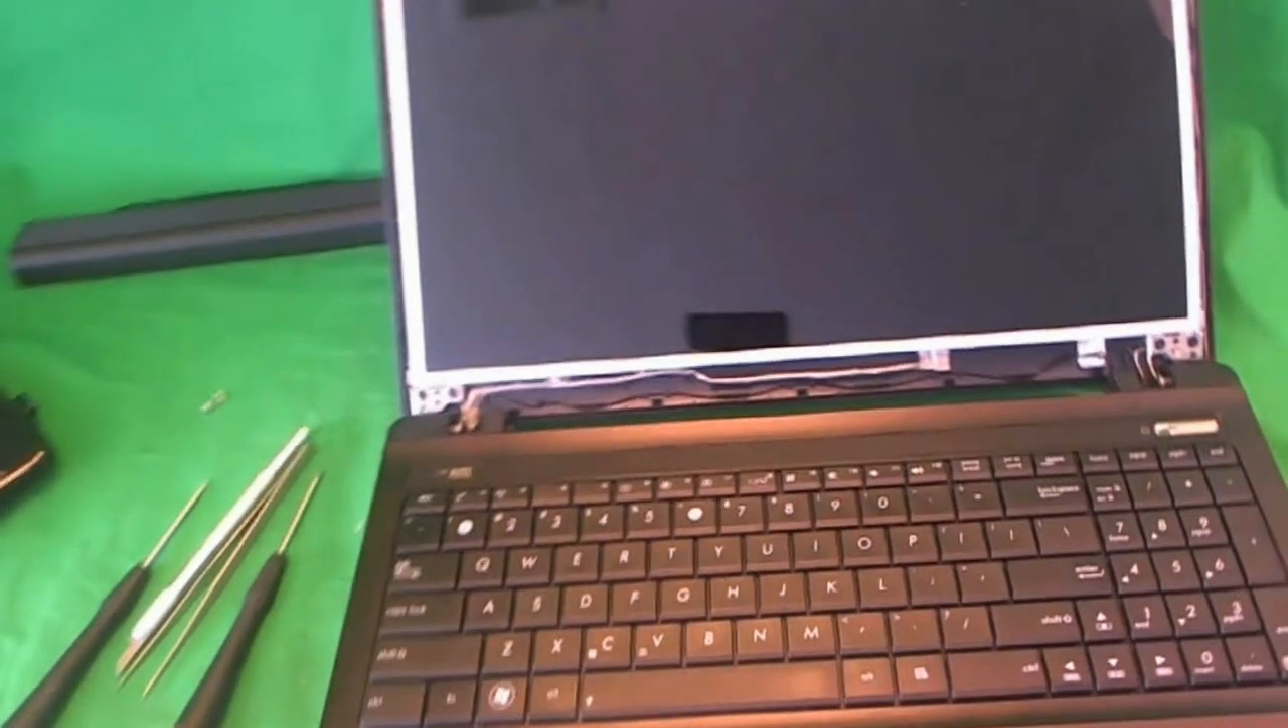Okay, the bezel is off and now the screen assembly is exposed.